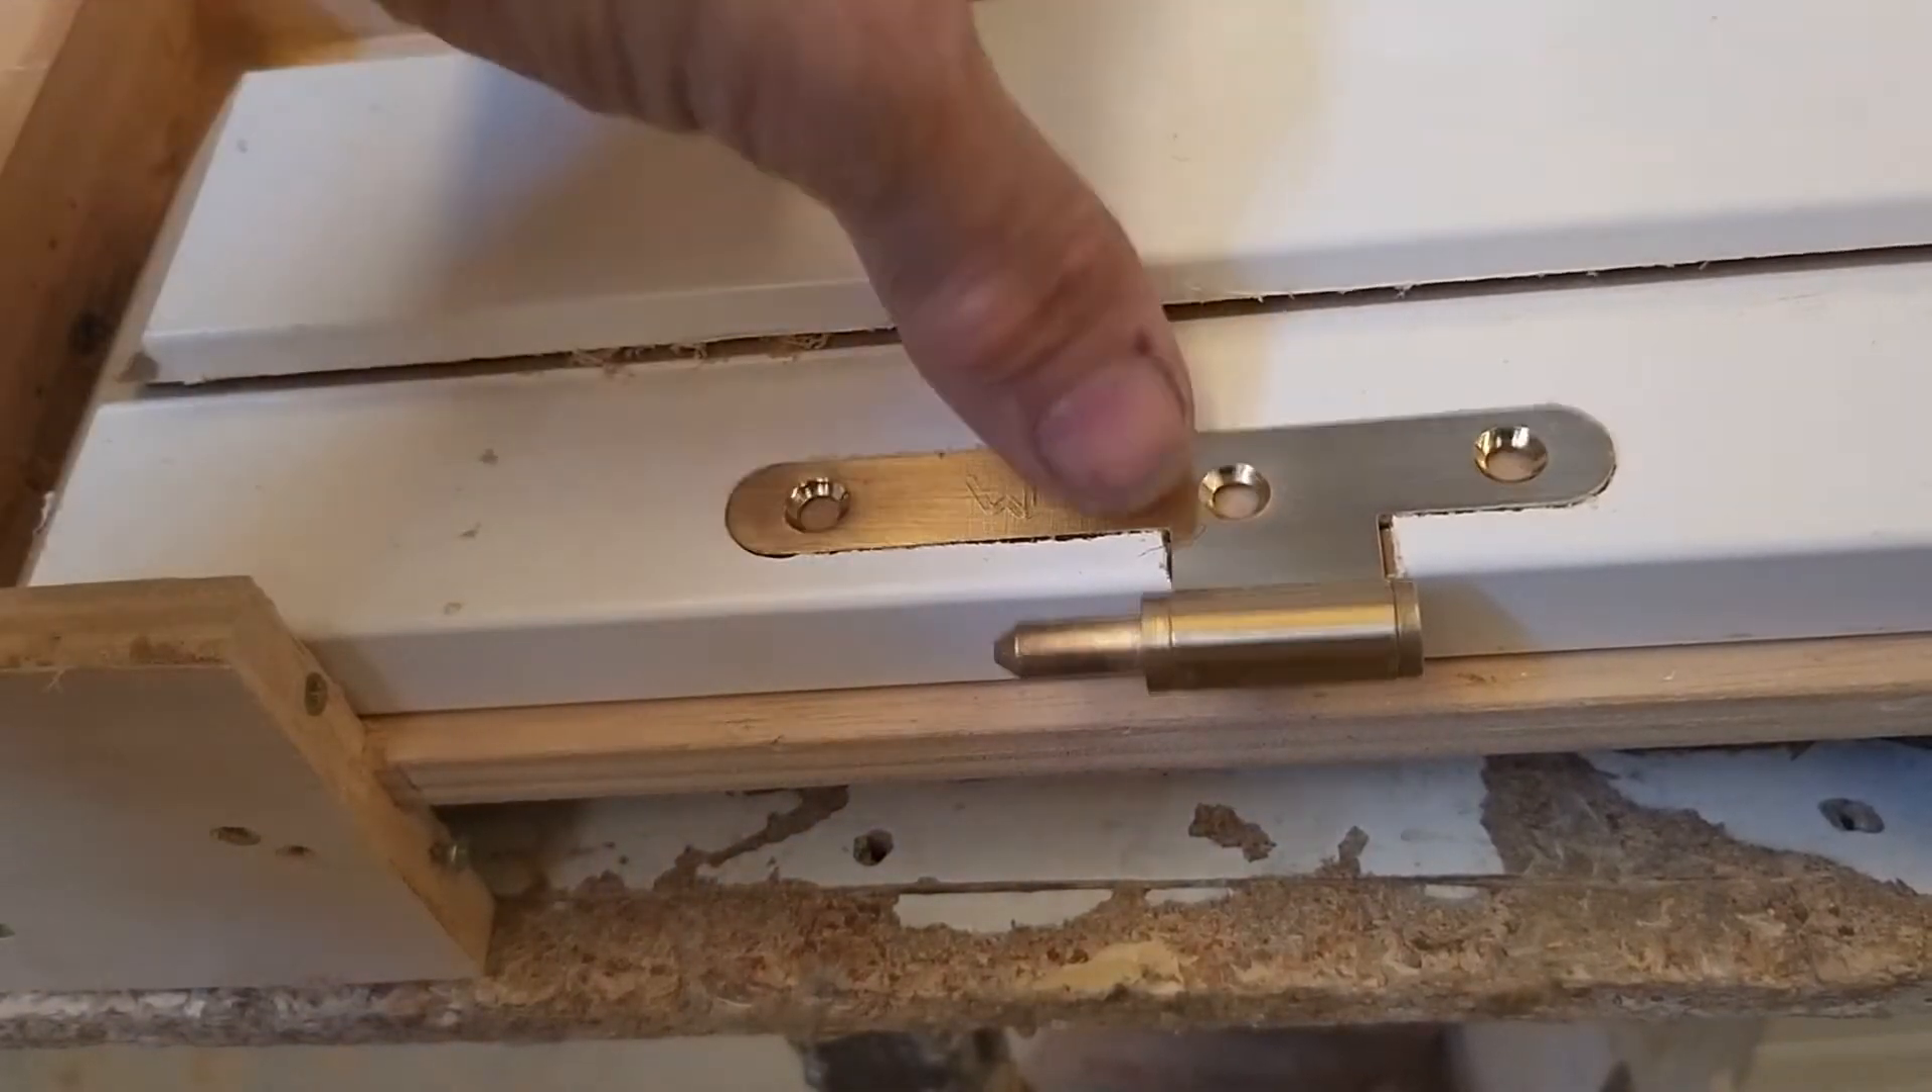Aquí tienes el pernio ya en su caja. Le meteríamos los dos tornillos y haríamos el siguiente.